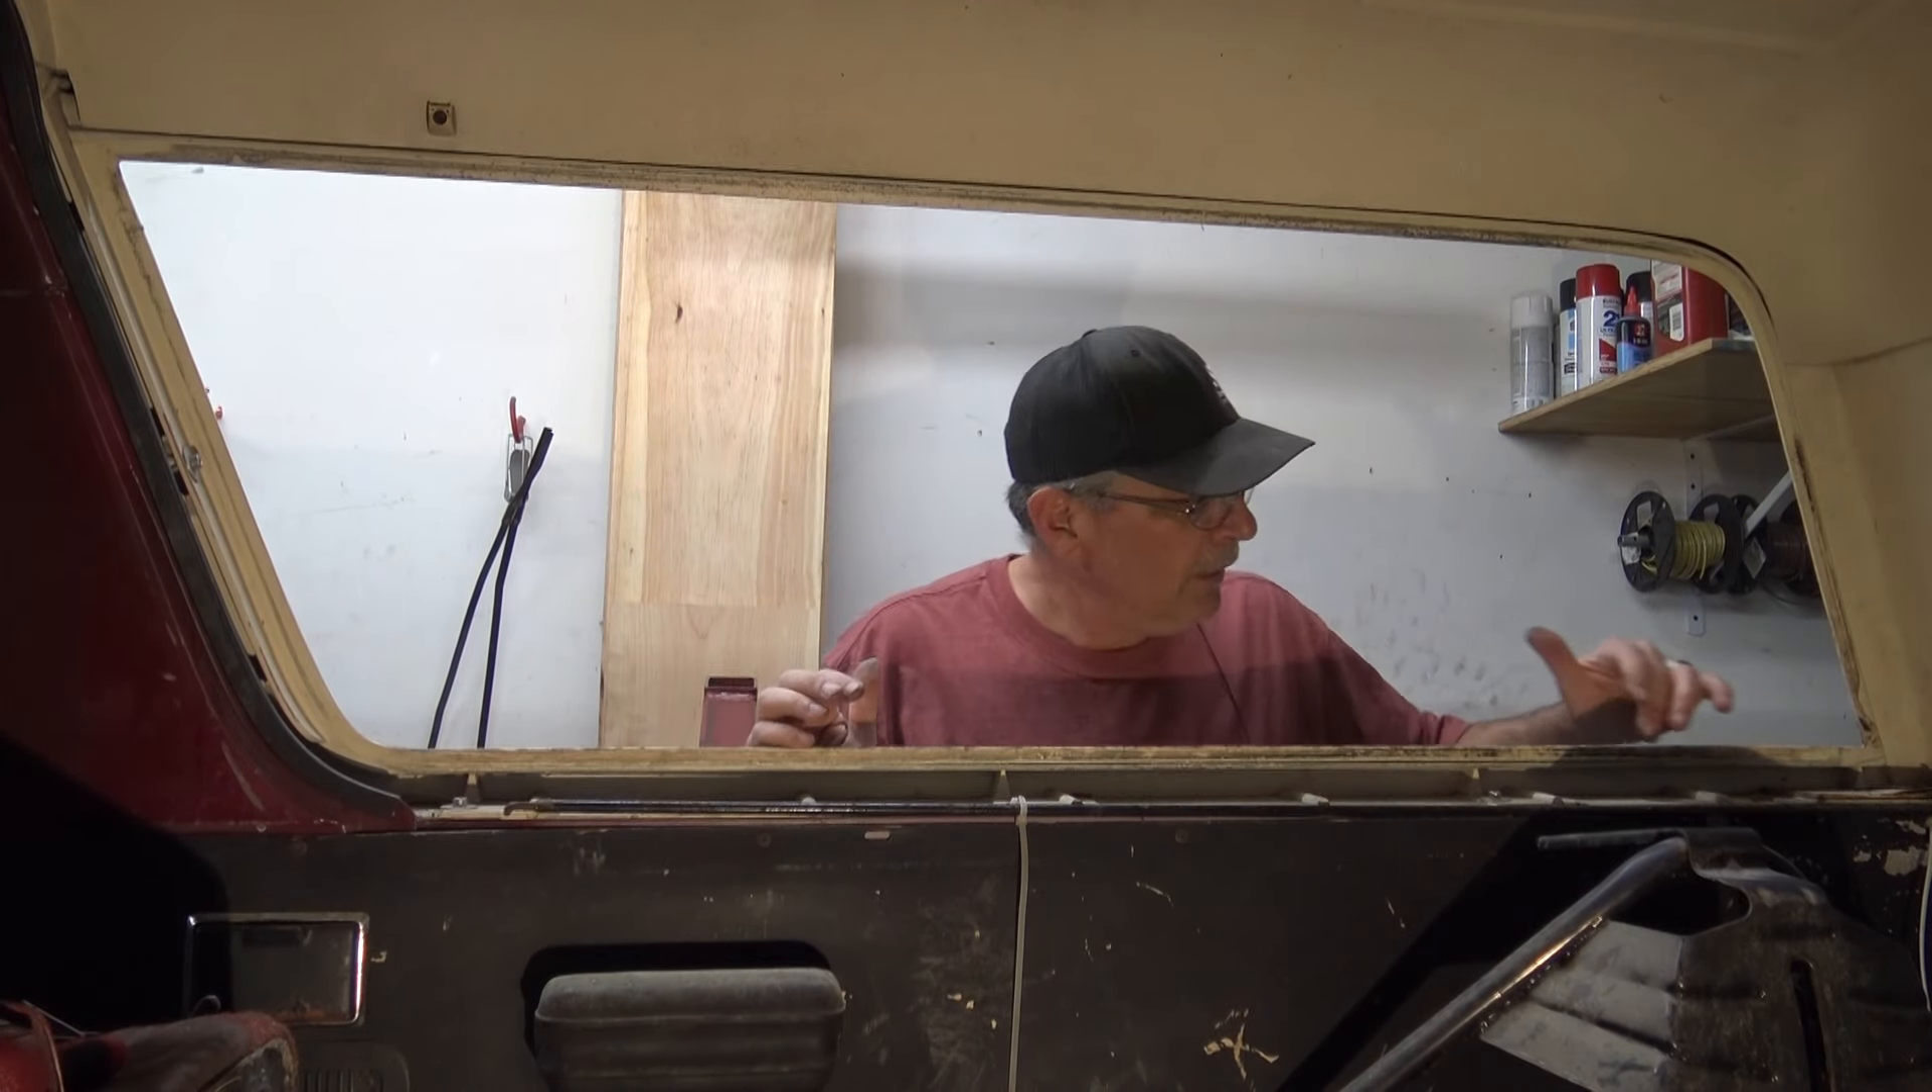So with the windows removed, now I'm ready to go ahead and remove the hard top from it.